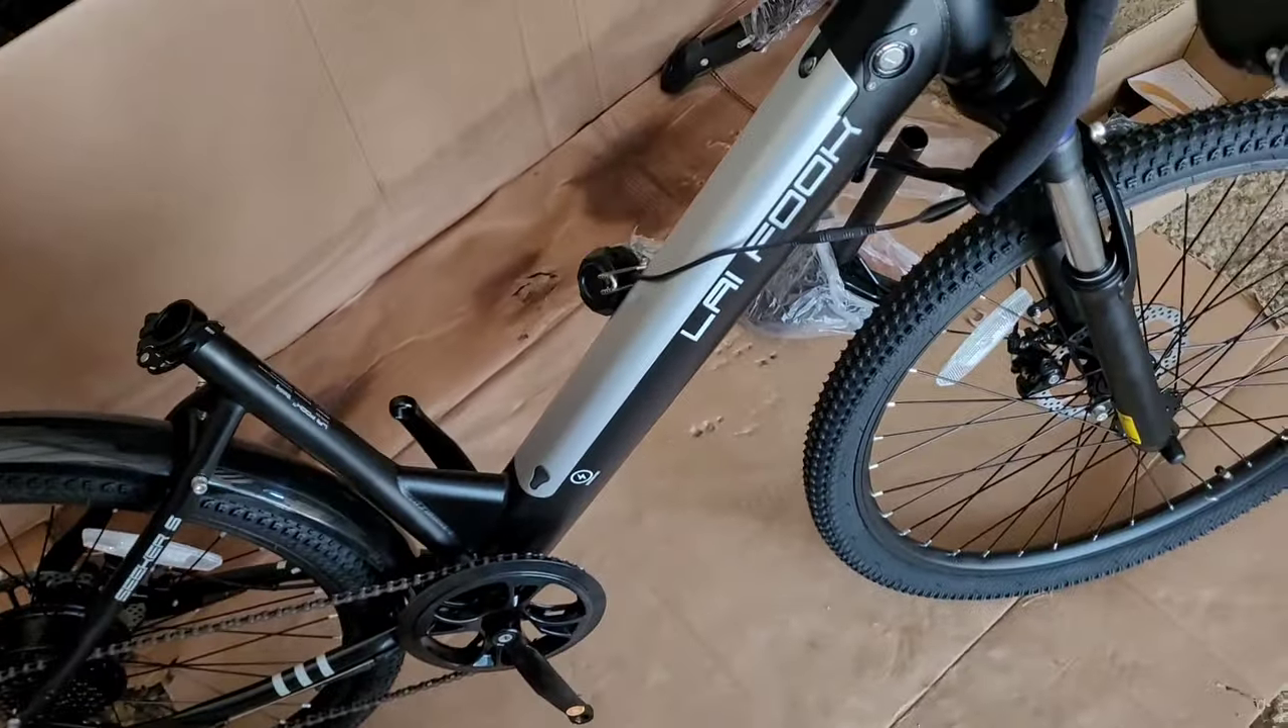Il manque encore le porte-bagages, la selle, les pédales et puis aussi, ah oui, la petite lampe à l'avant.